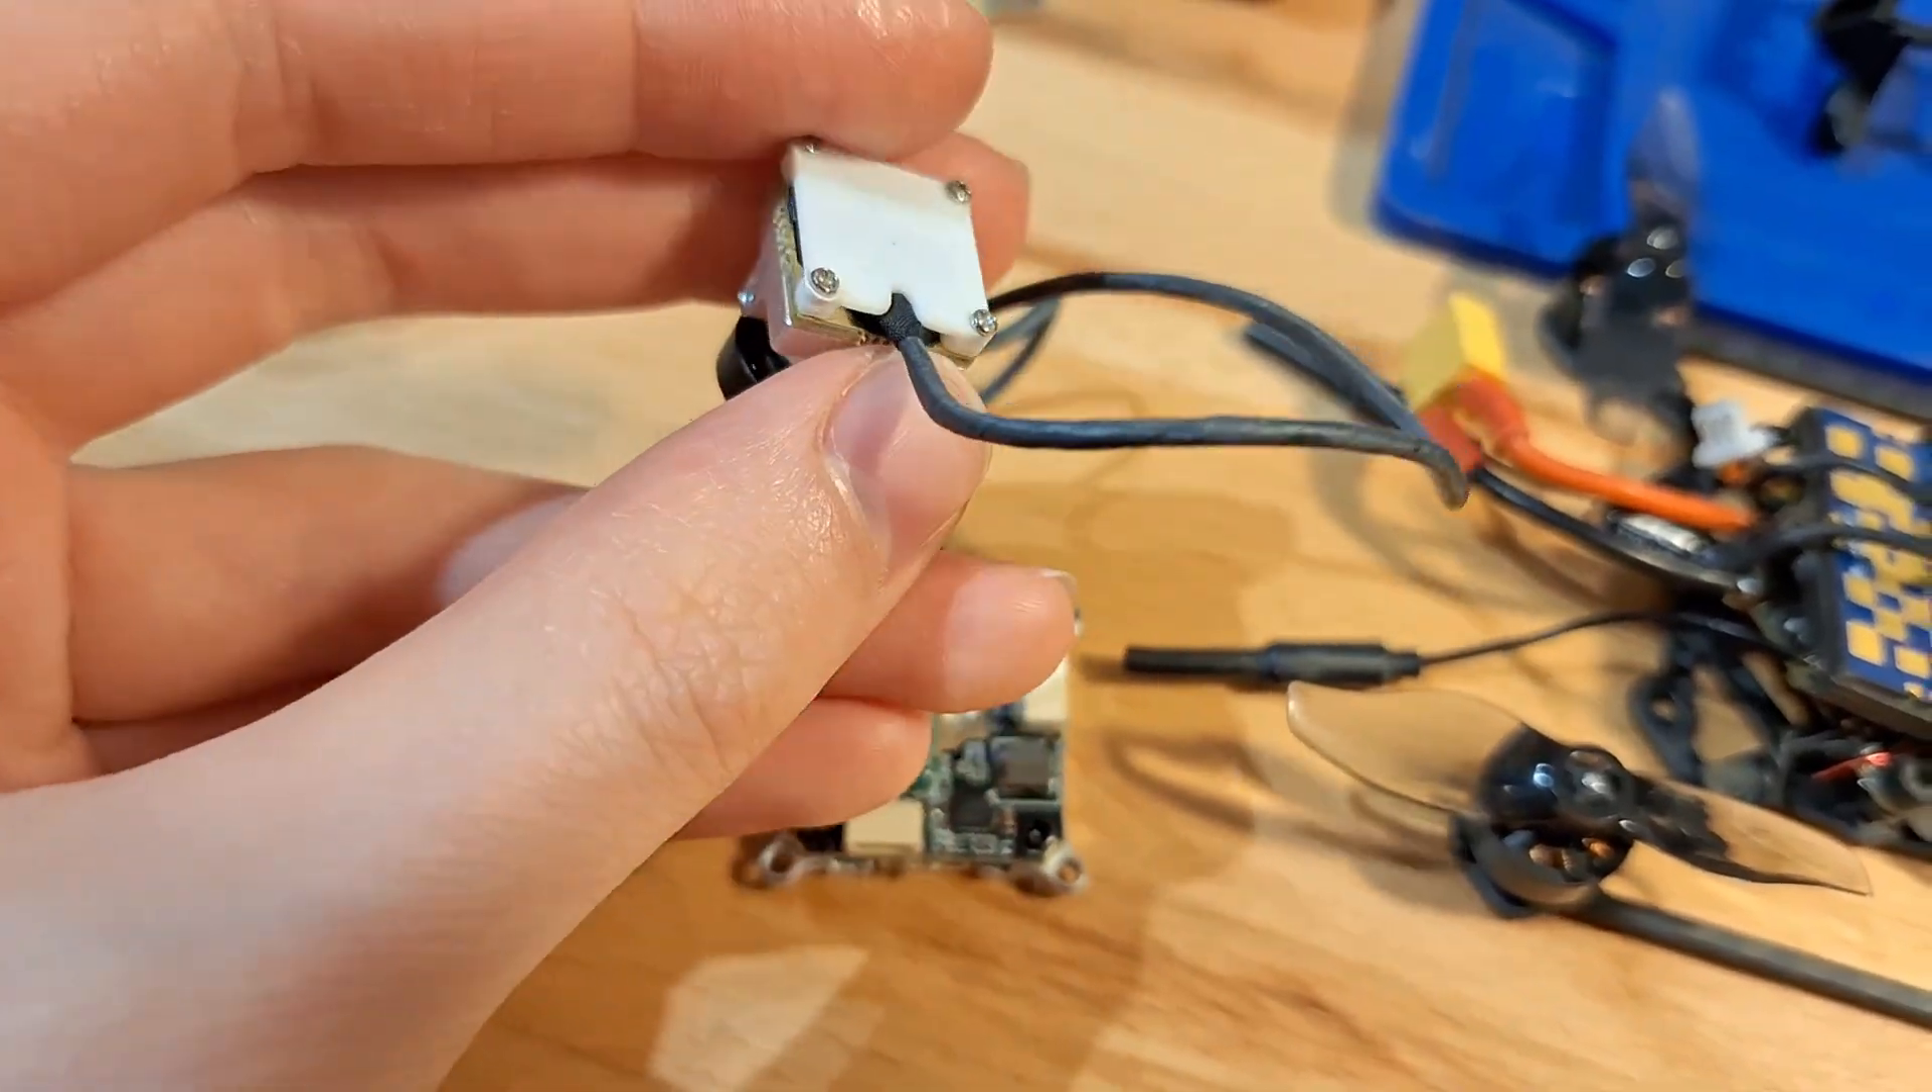So, I've installed this 3D printed backplate.